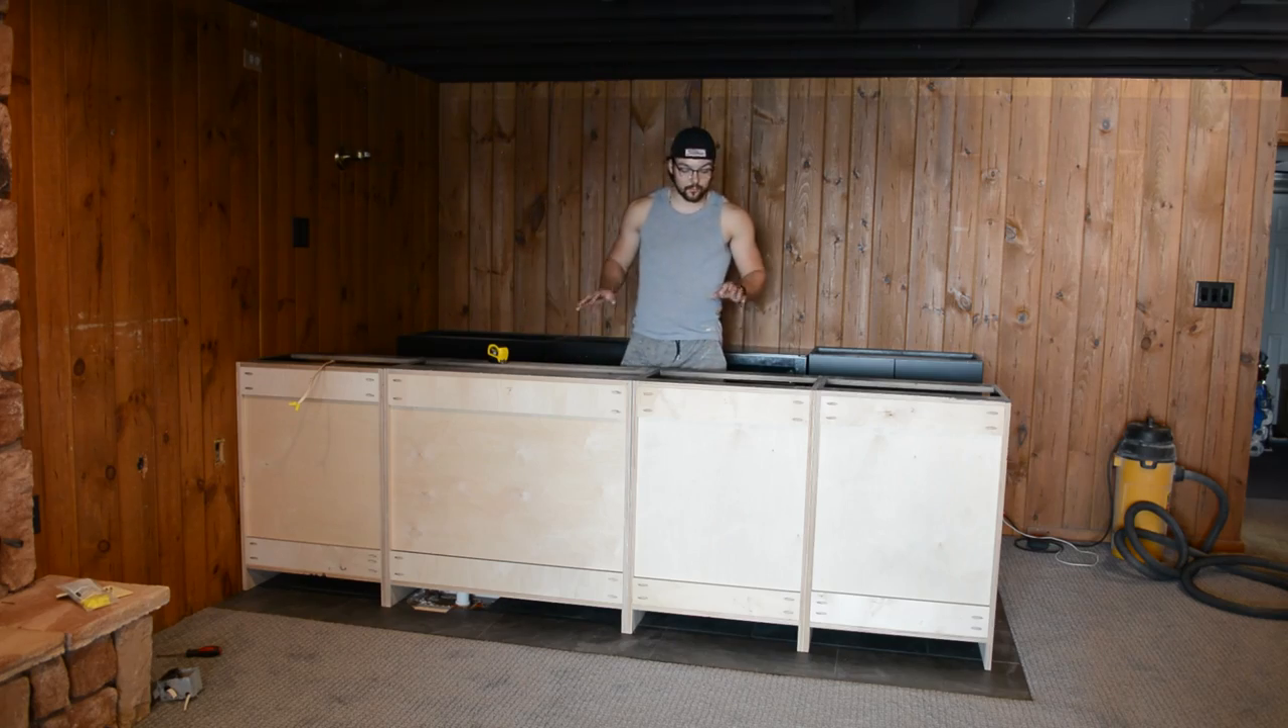Now that we have all four cabinets in place, we can start to screw them down.